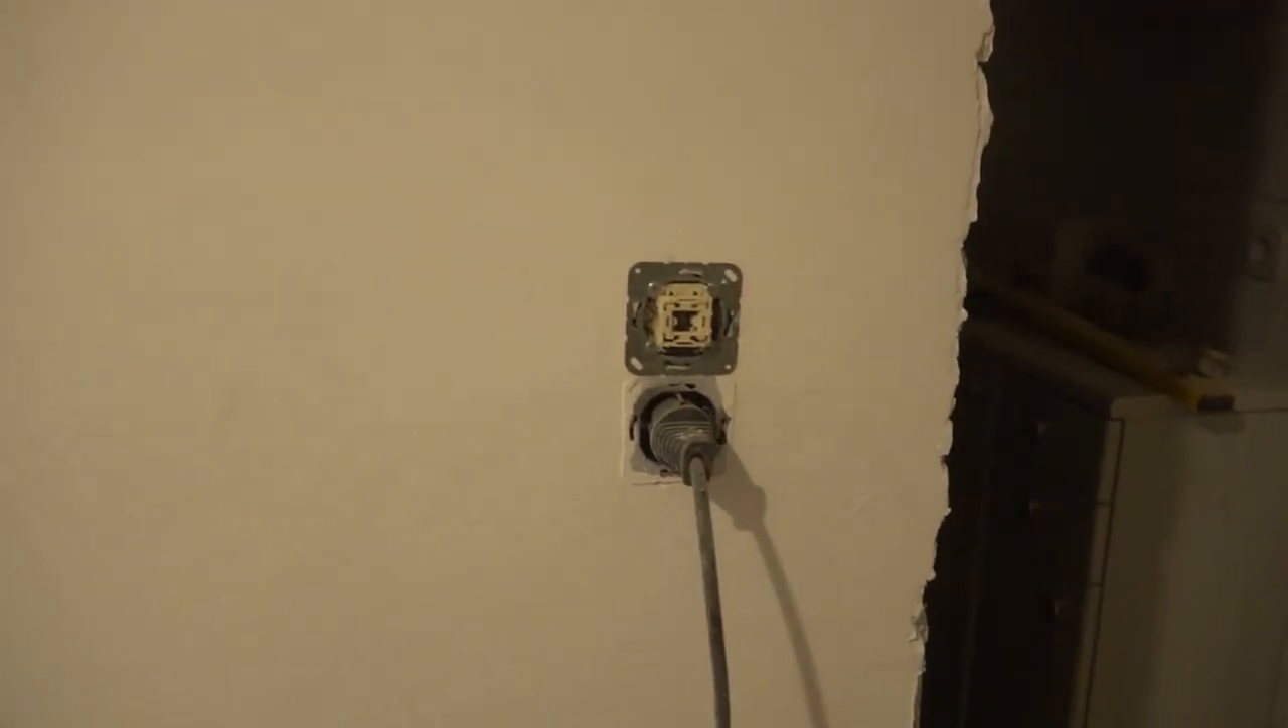Der kontrollschalter fürs badezimmer ist jetzt hier fehlt aber dementsprechend auch die abdeckung.